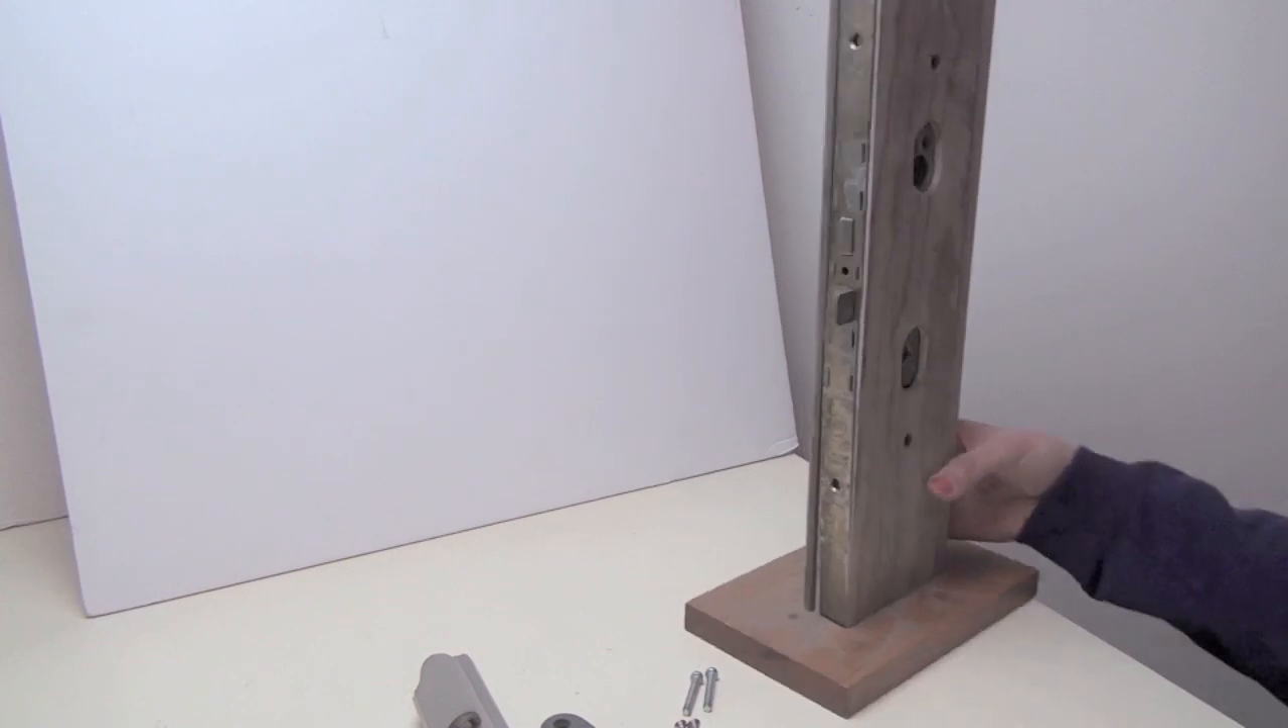We have a door cross section here with our Andersen multipoint lock already installed.